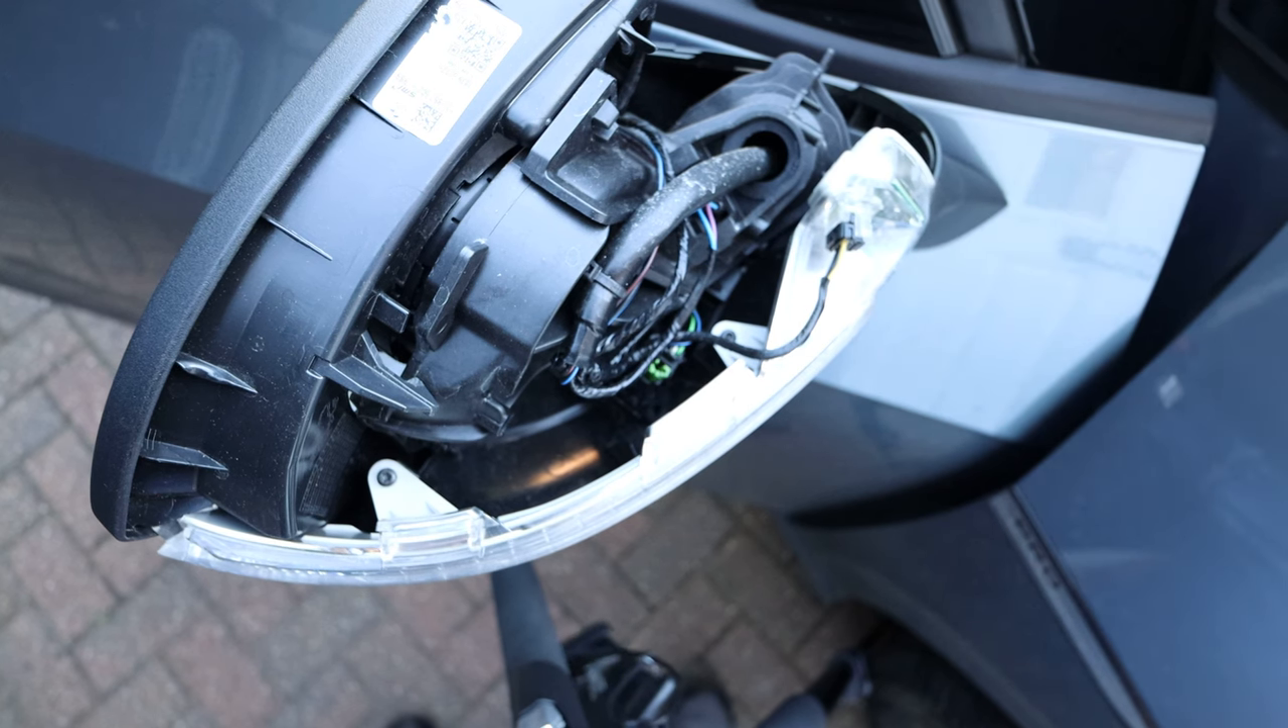So now we have the mirror internals exposed.